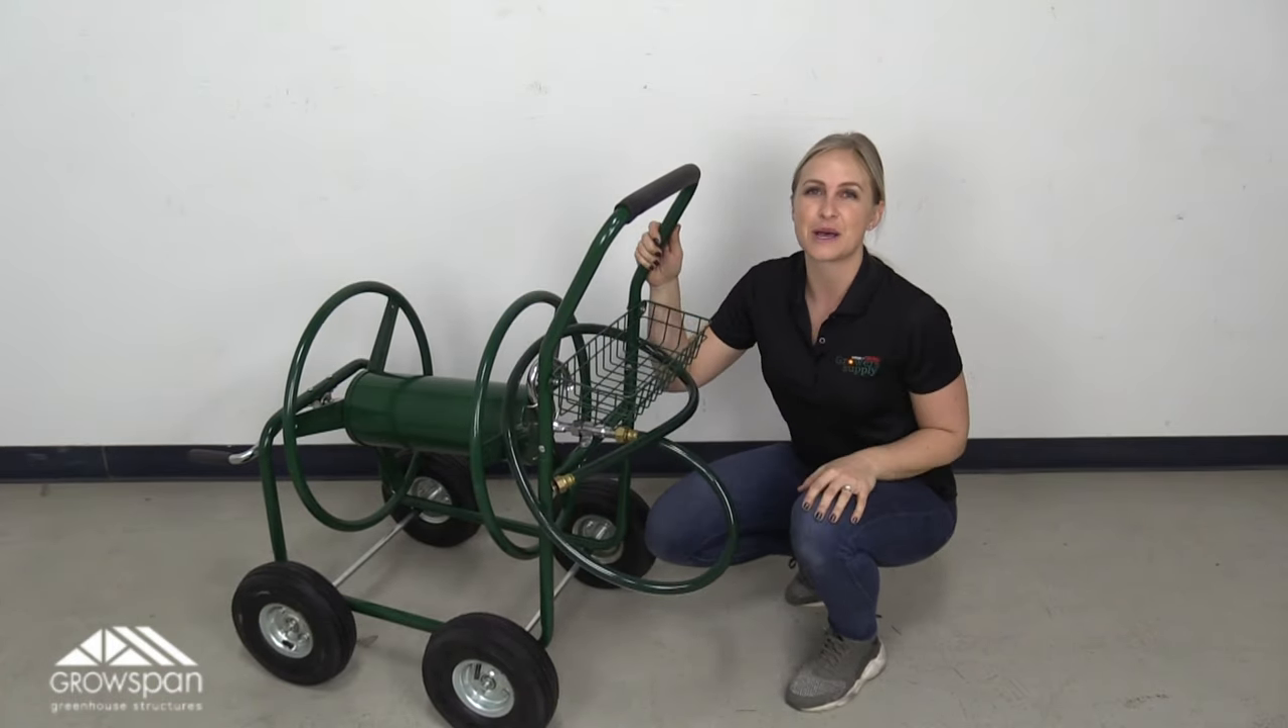Alright, we have the wagon all assembled.